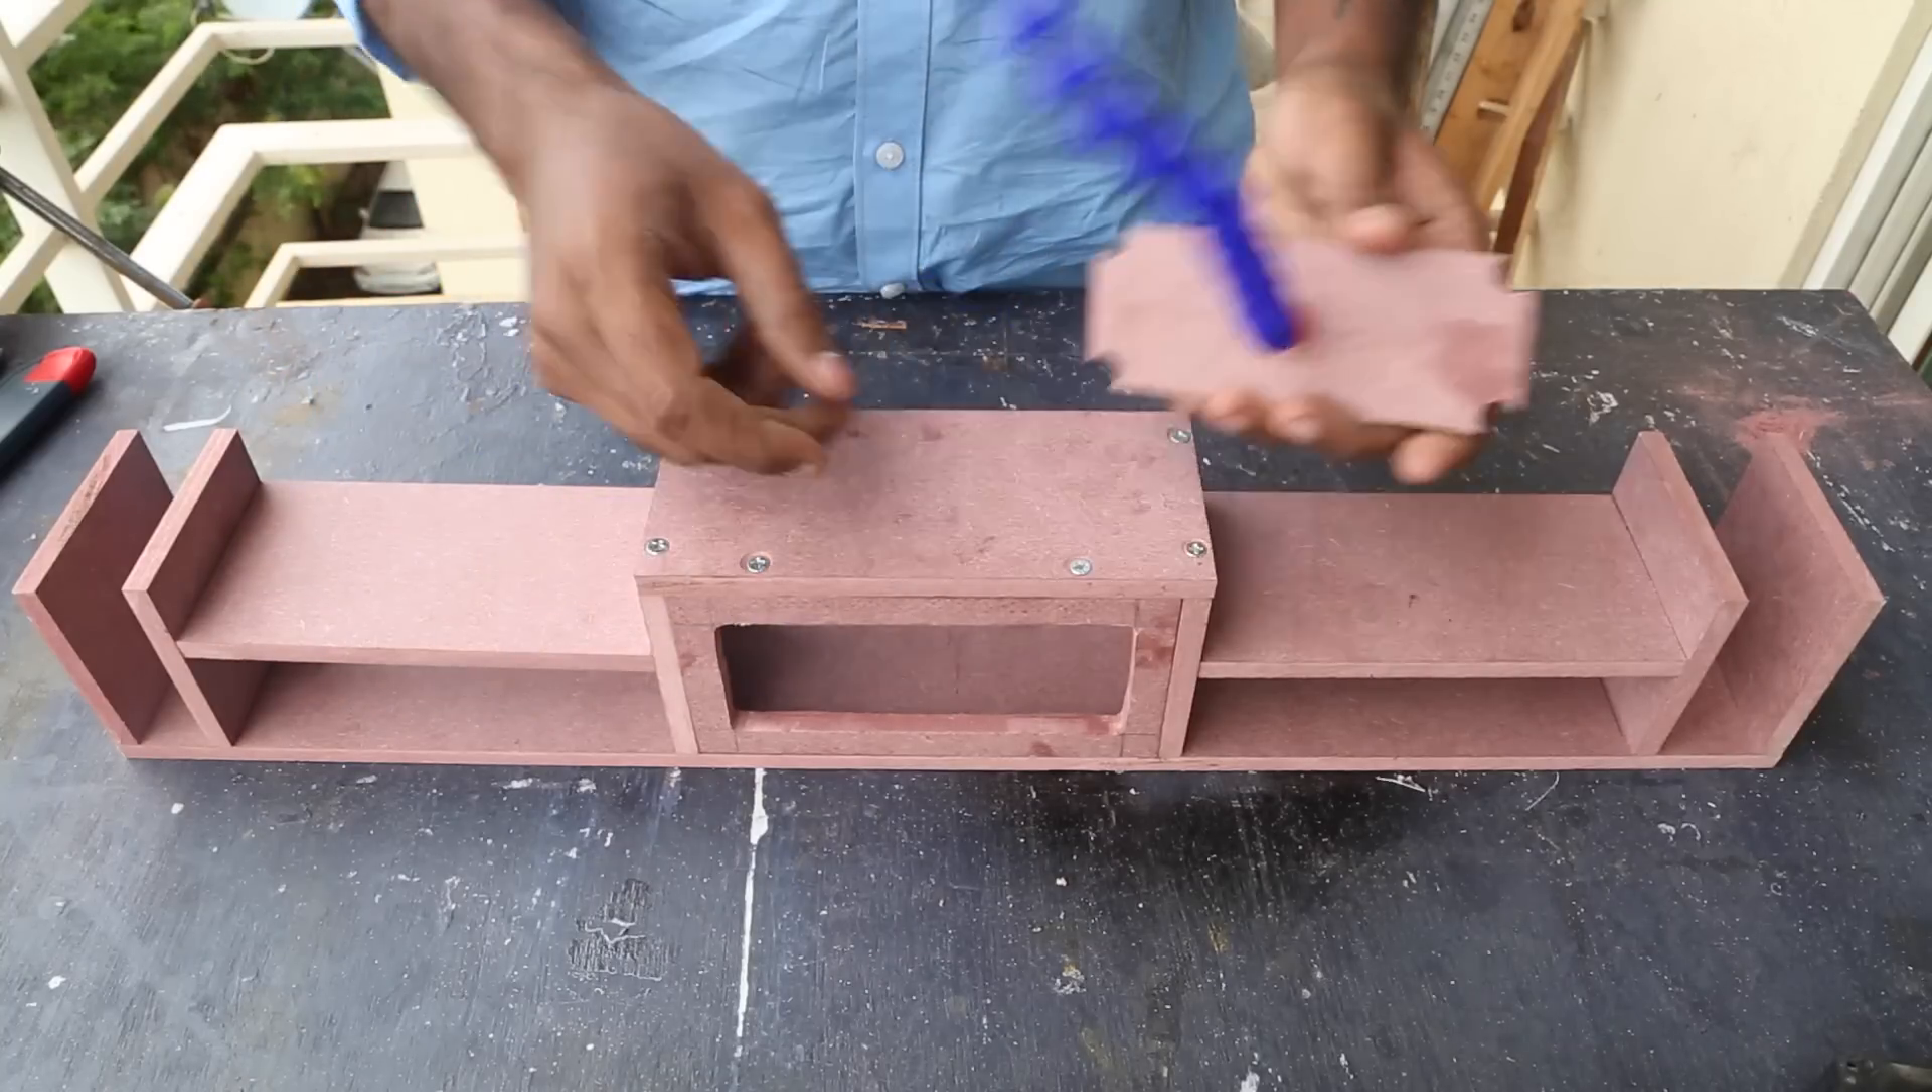Here is the assembled soldering station what it misses is the electronics and helping hands.